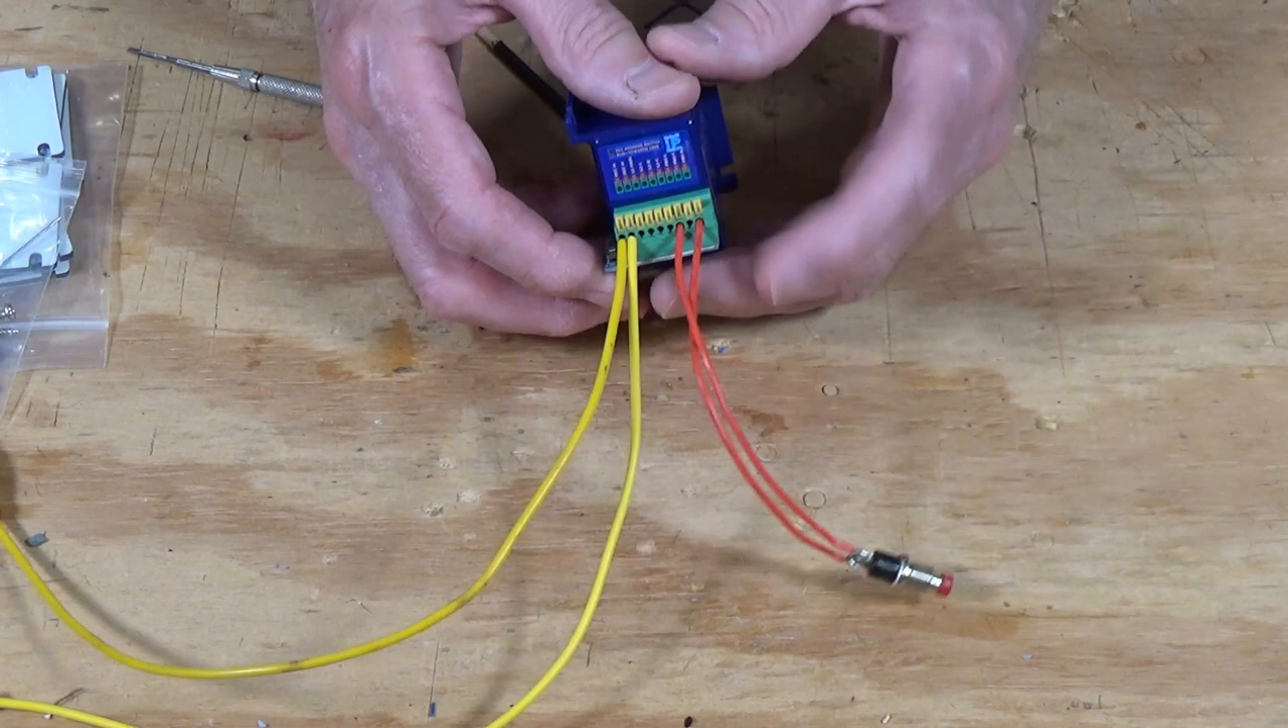So now I have the device set up with power leads coming into it.